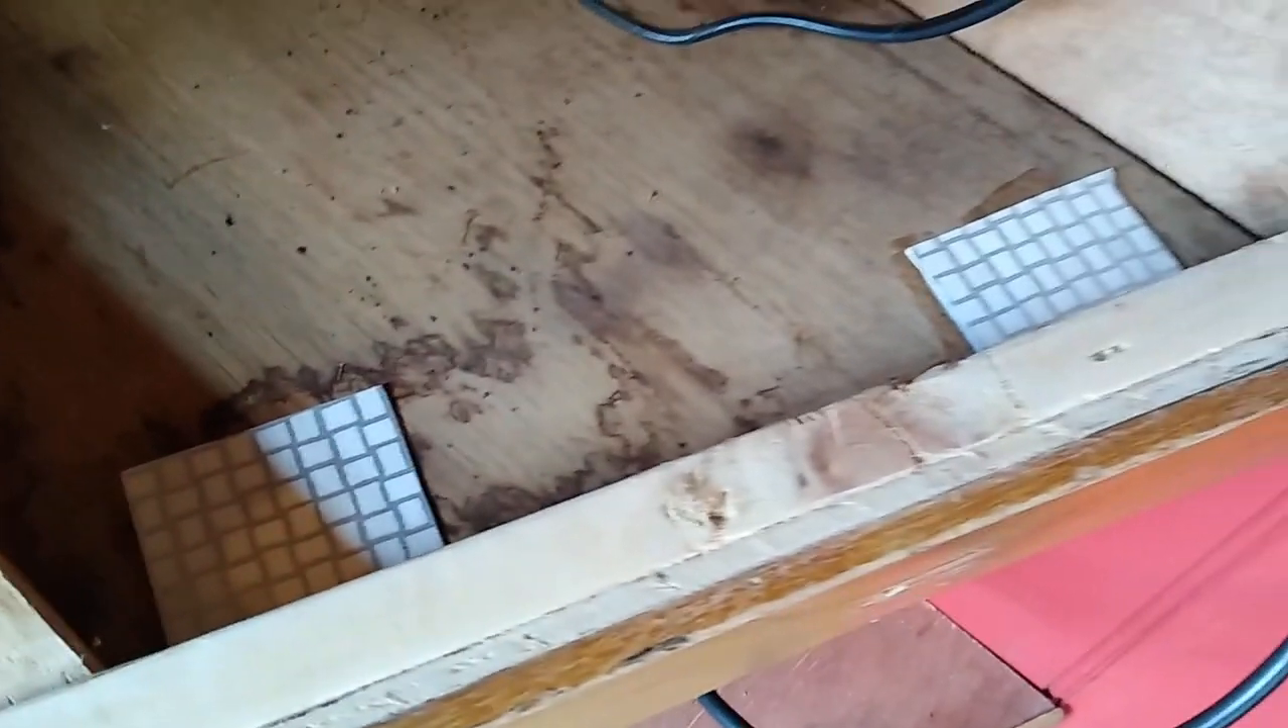I've glued some bits of vinyl over the holes that'll stop the spiders.